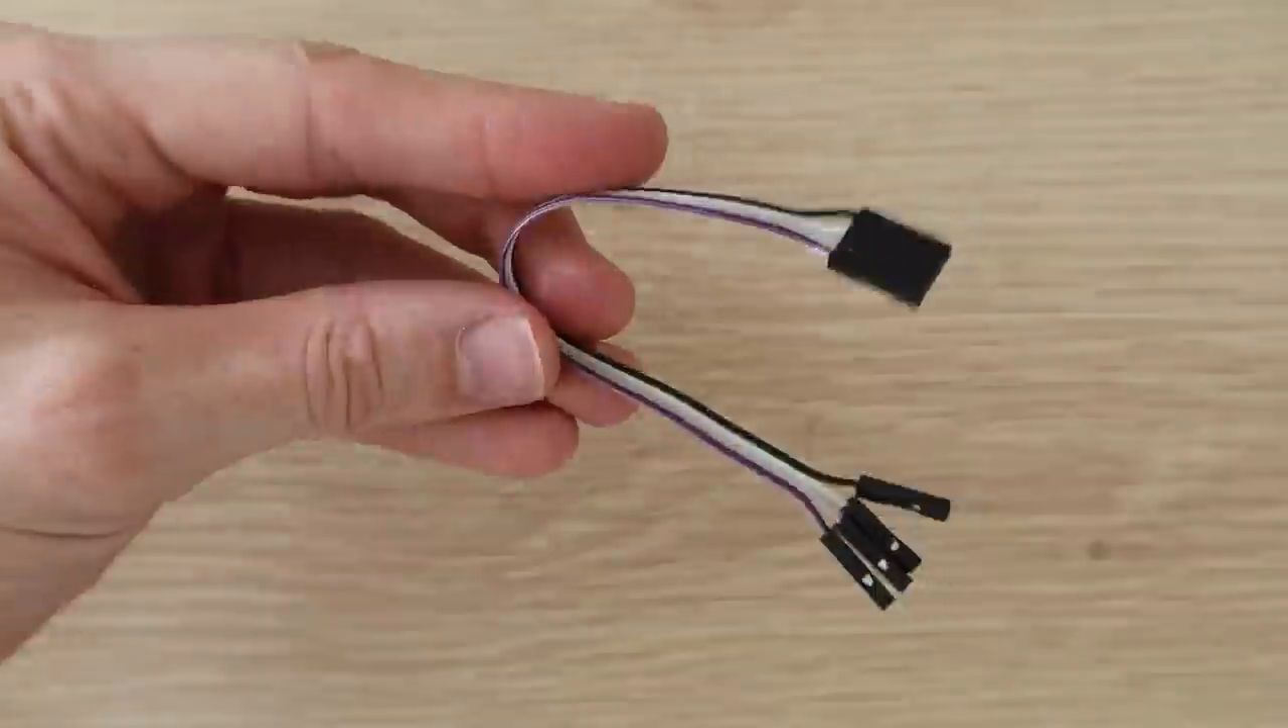I made up this short connector cable using some DuPont connectors and ribbon cable.